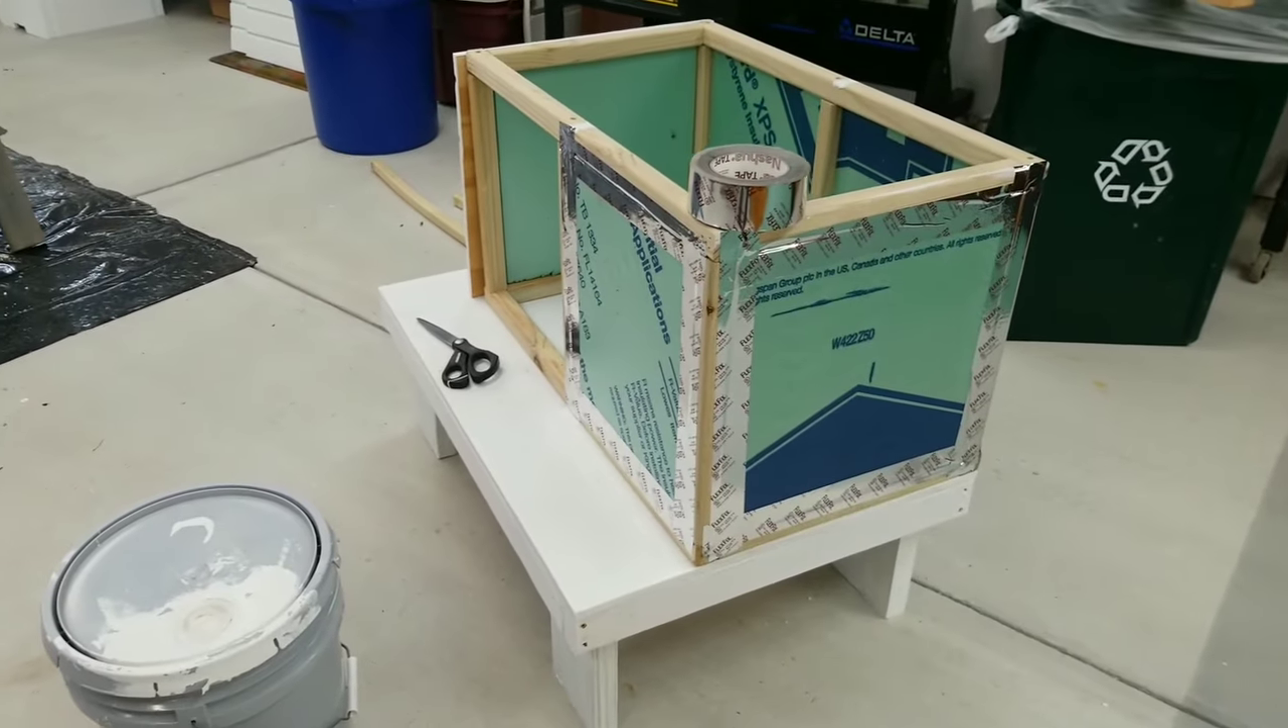So I used that duct duct tape, the silver duct tape, to attach my foam panels, my insulation panels.